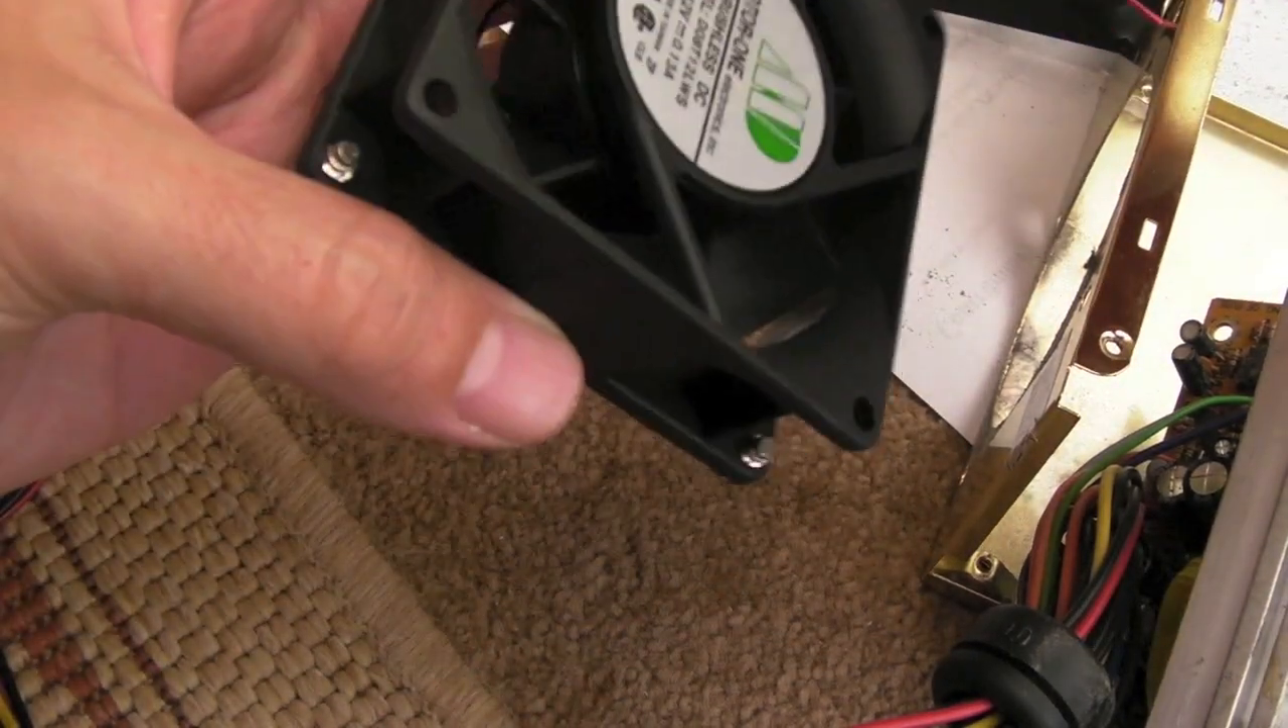So I've got the grill on the new fan here I just need to mount this now somehow.